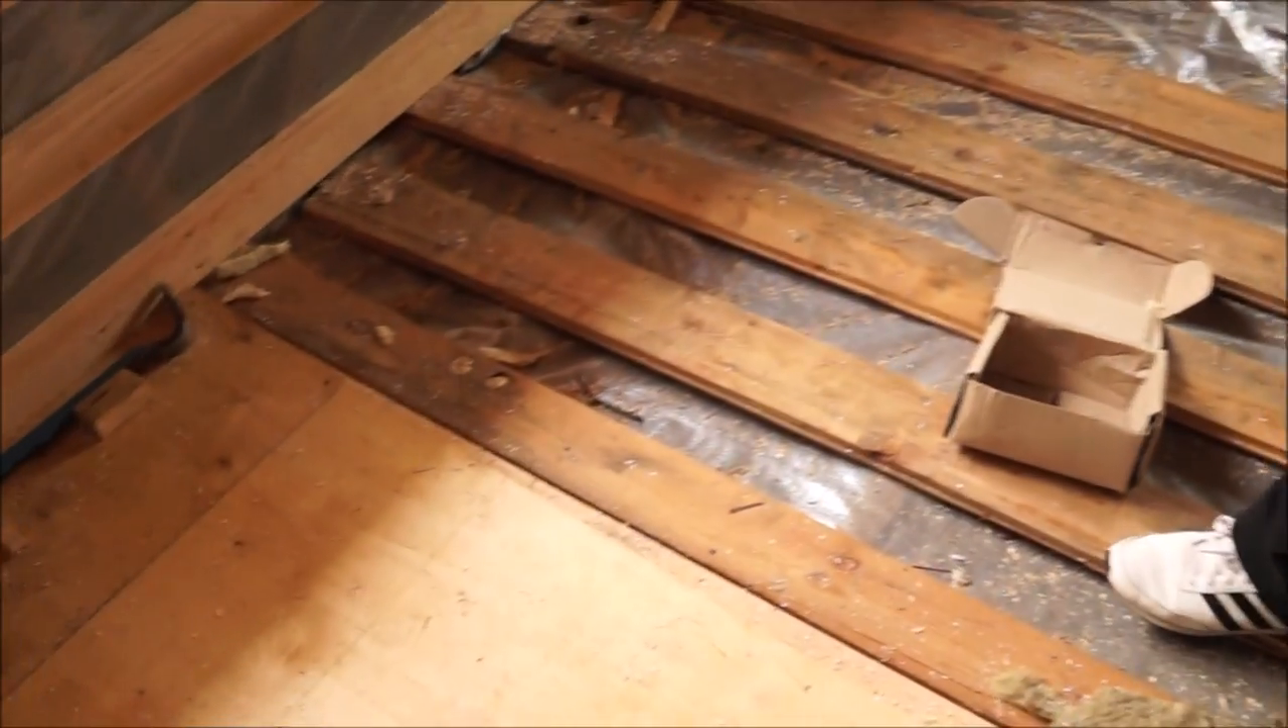Да, кстати, вот посмотрите, в разрезе есть участок пола, еще не покрыт фанерой.